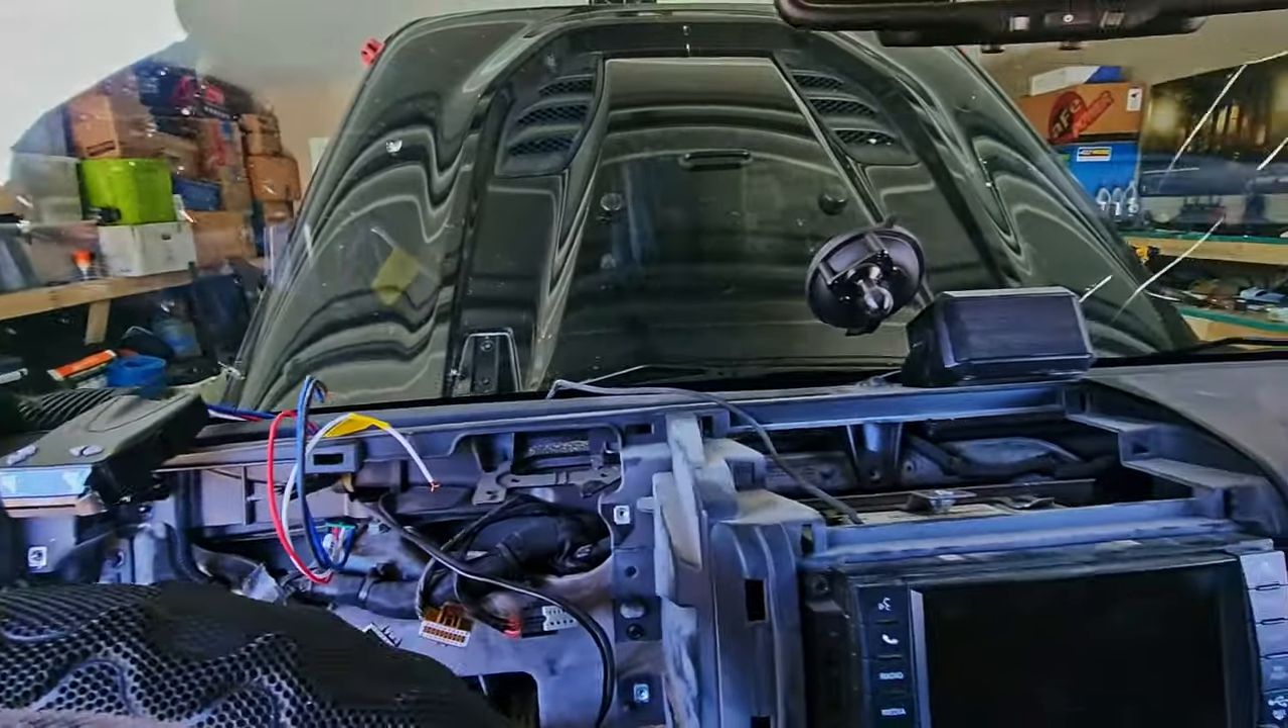So, to run the wiring for the trailer controller, I have removed pretty much my entire dash assembly.